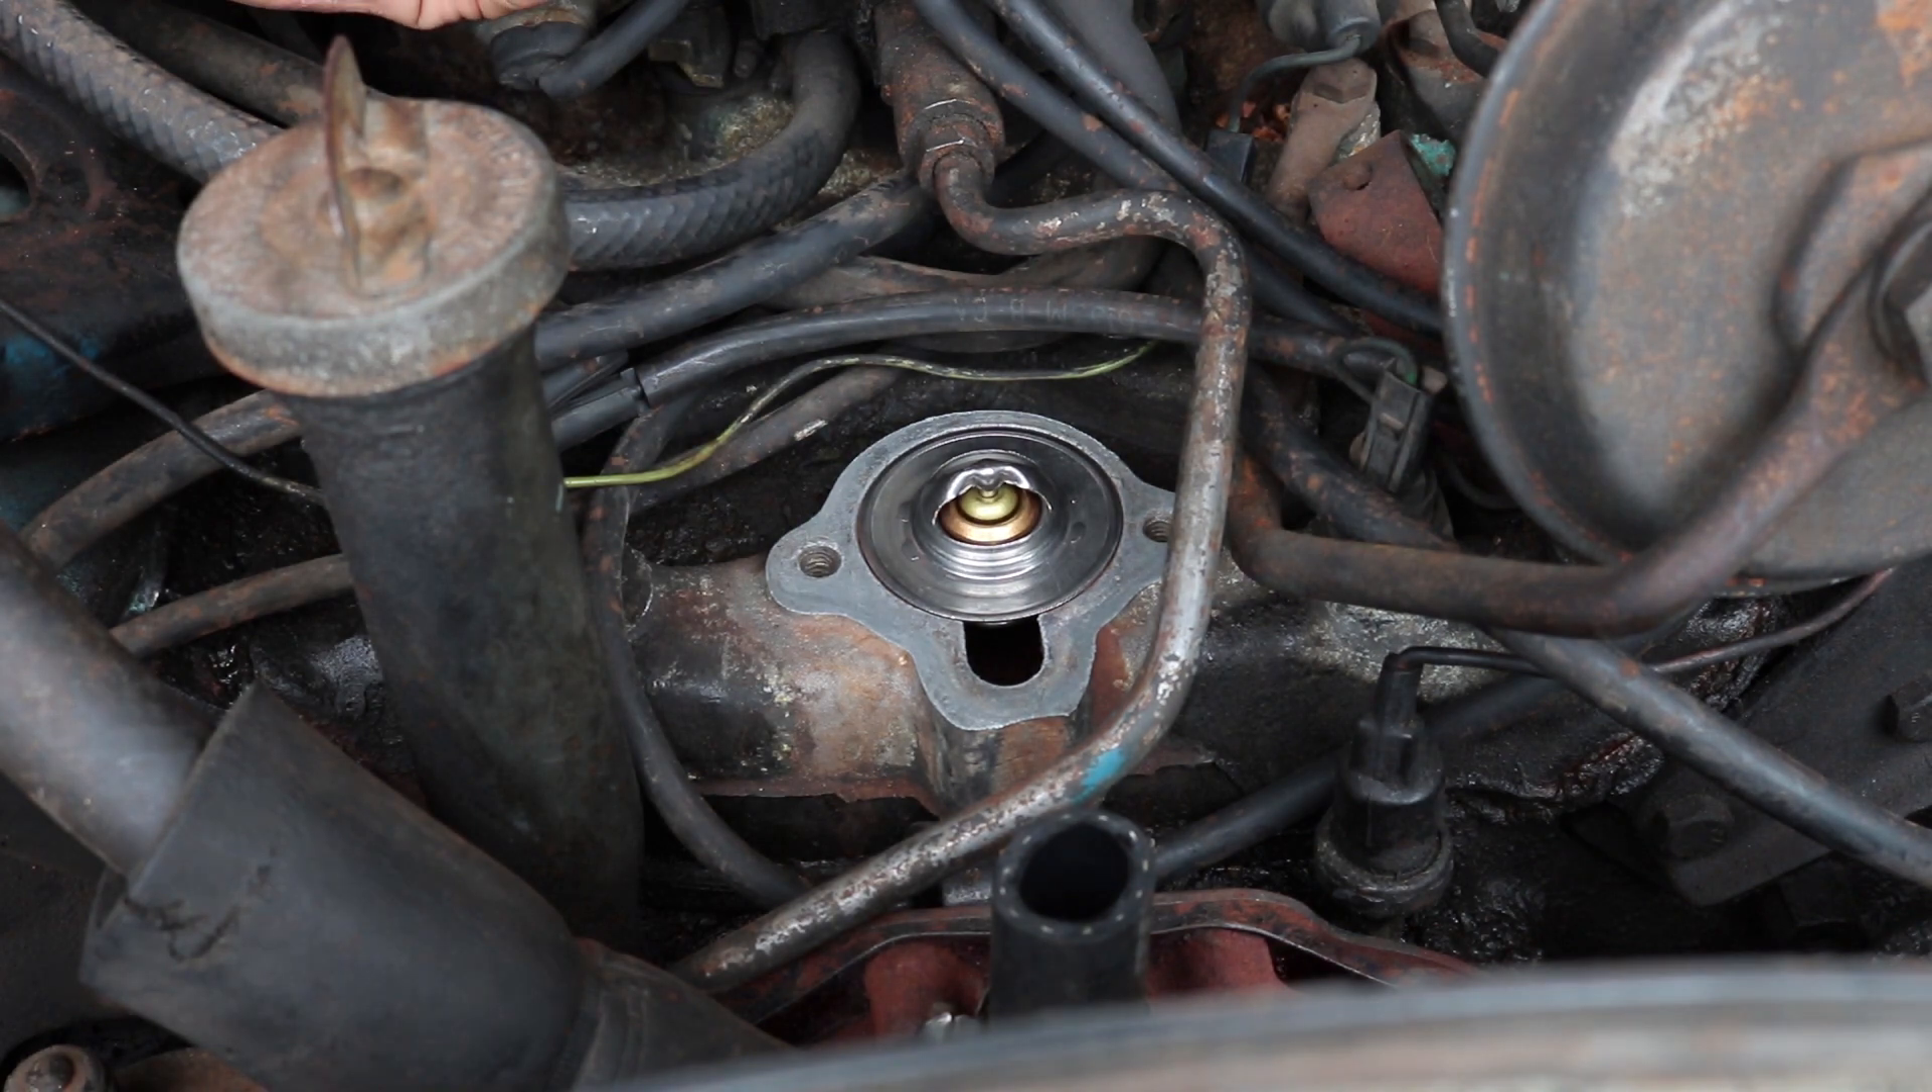So, what I'm going to do now is drop the new thermostat in the place. Fits right there in the little cutout.